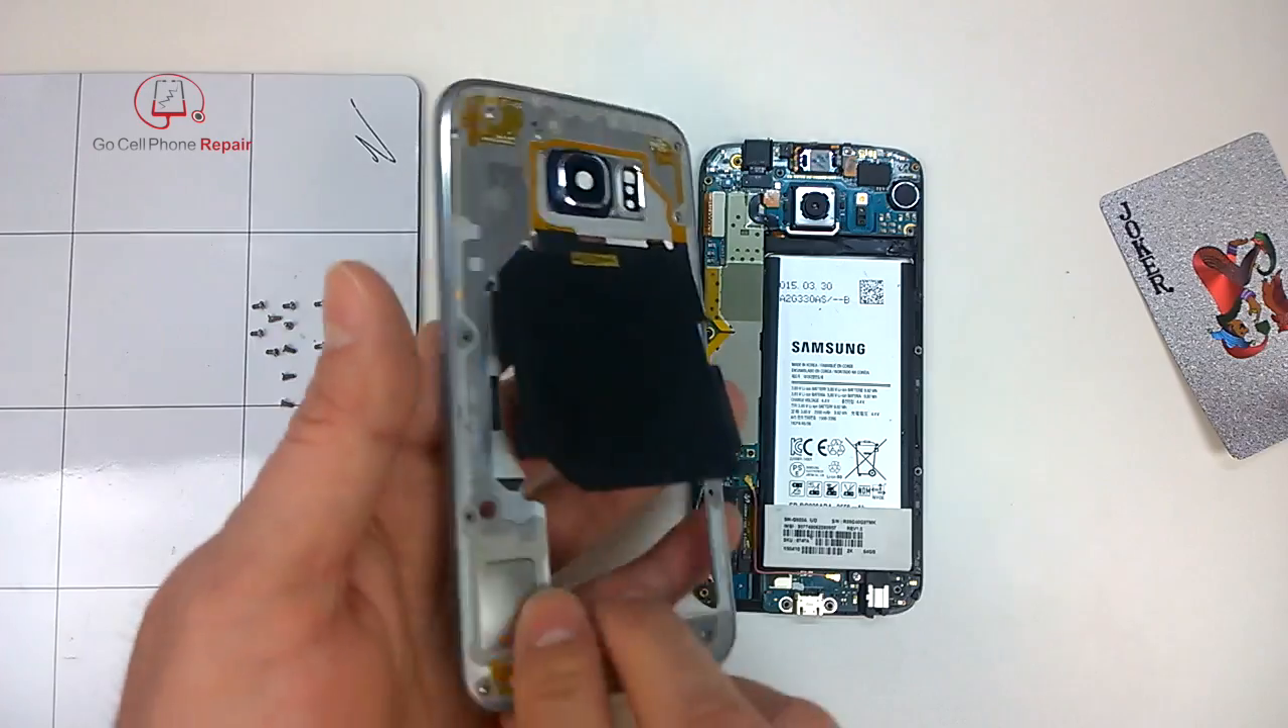And there we have the mid-frame, or the bezel, separated from the phone.